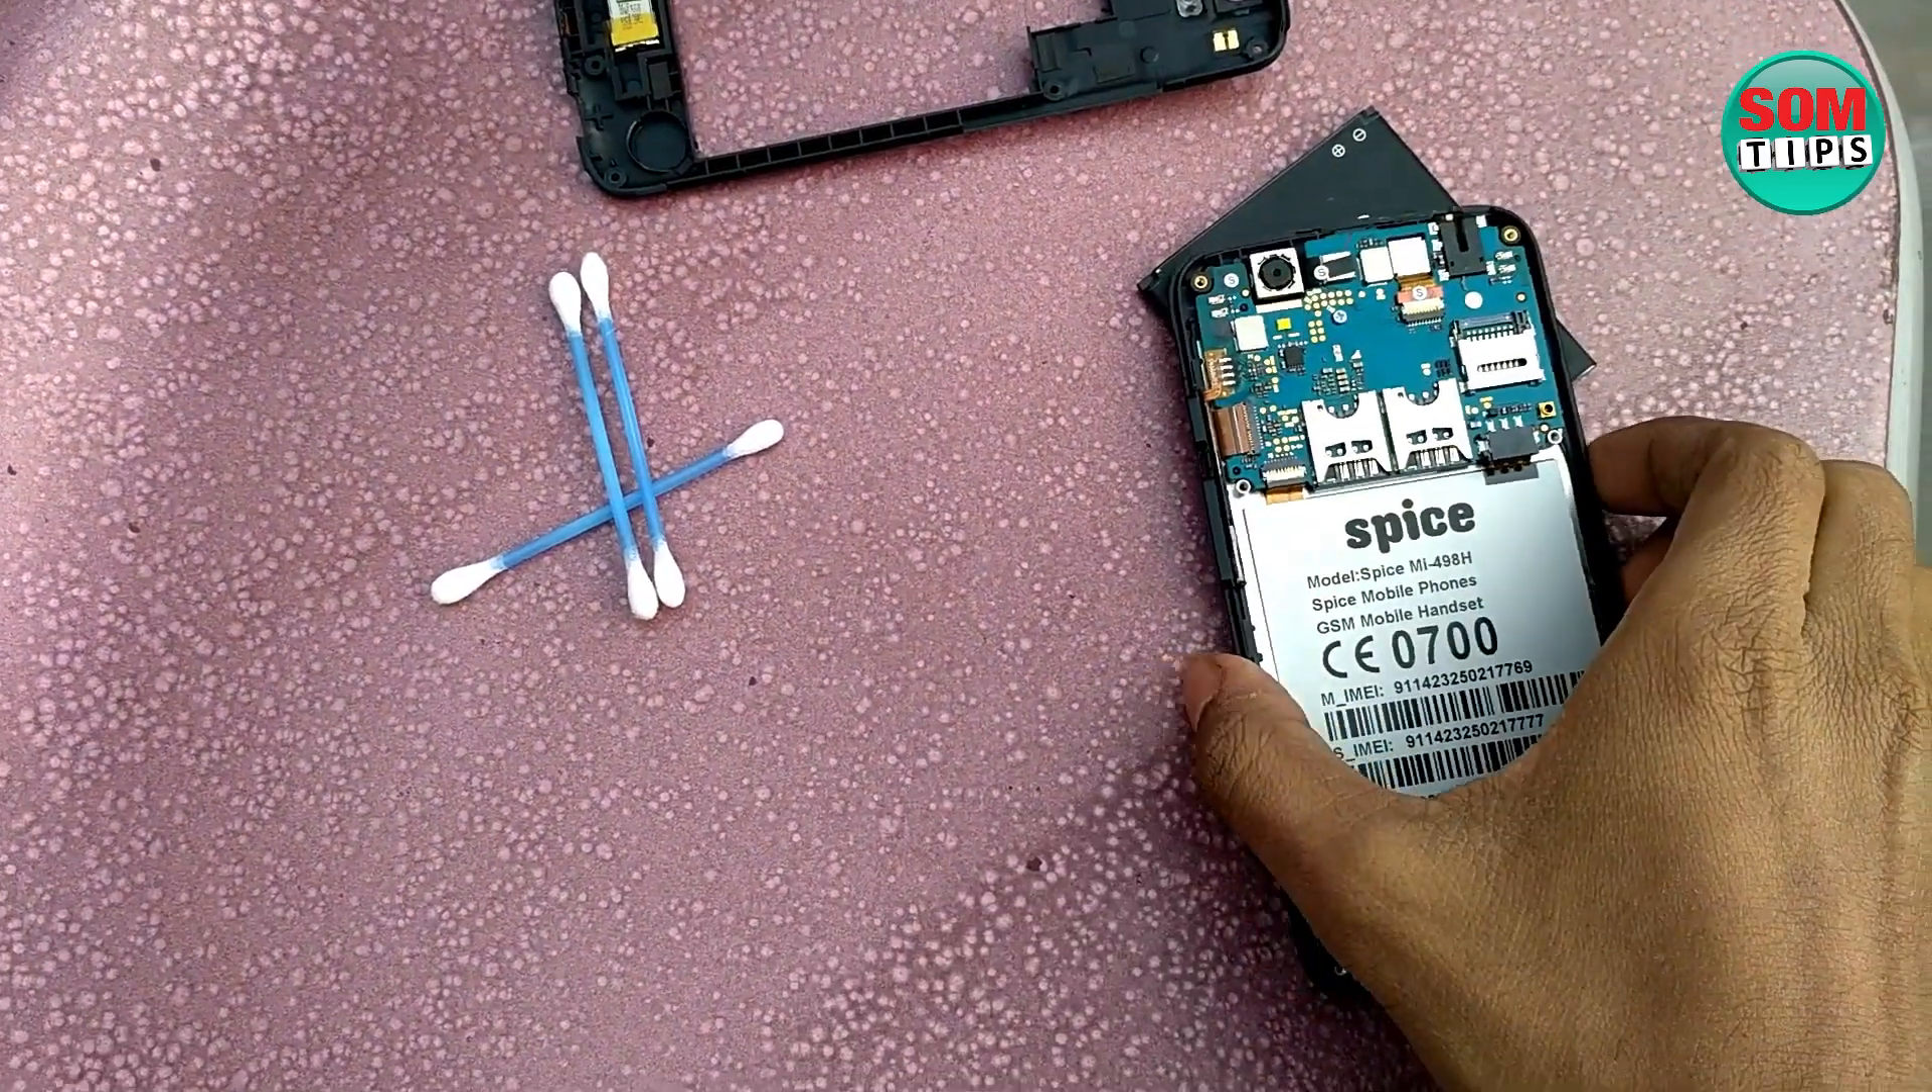So here you can see i have removed the case right now.